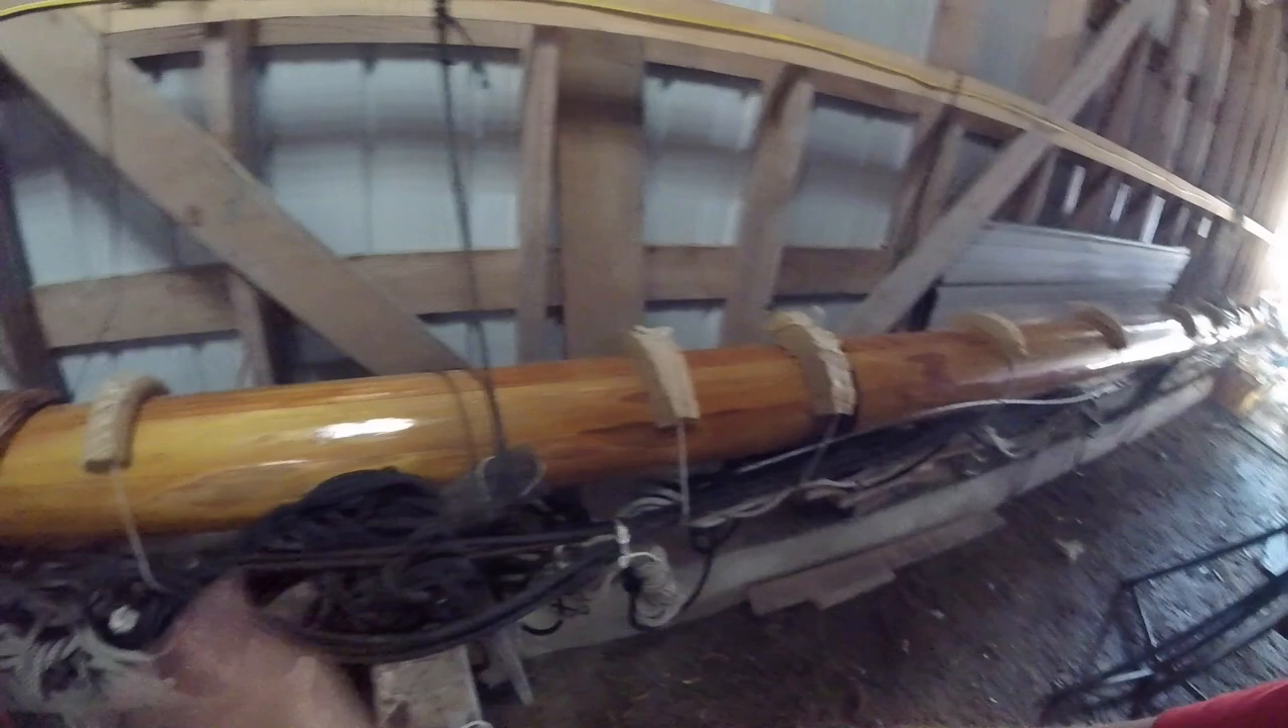There's still a jumble over here which I have no idea where all the rigging goes.